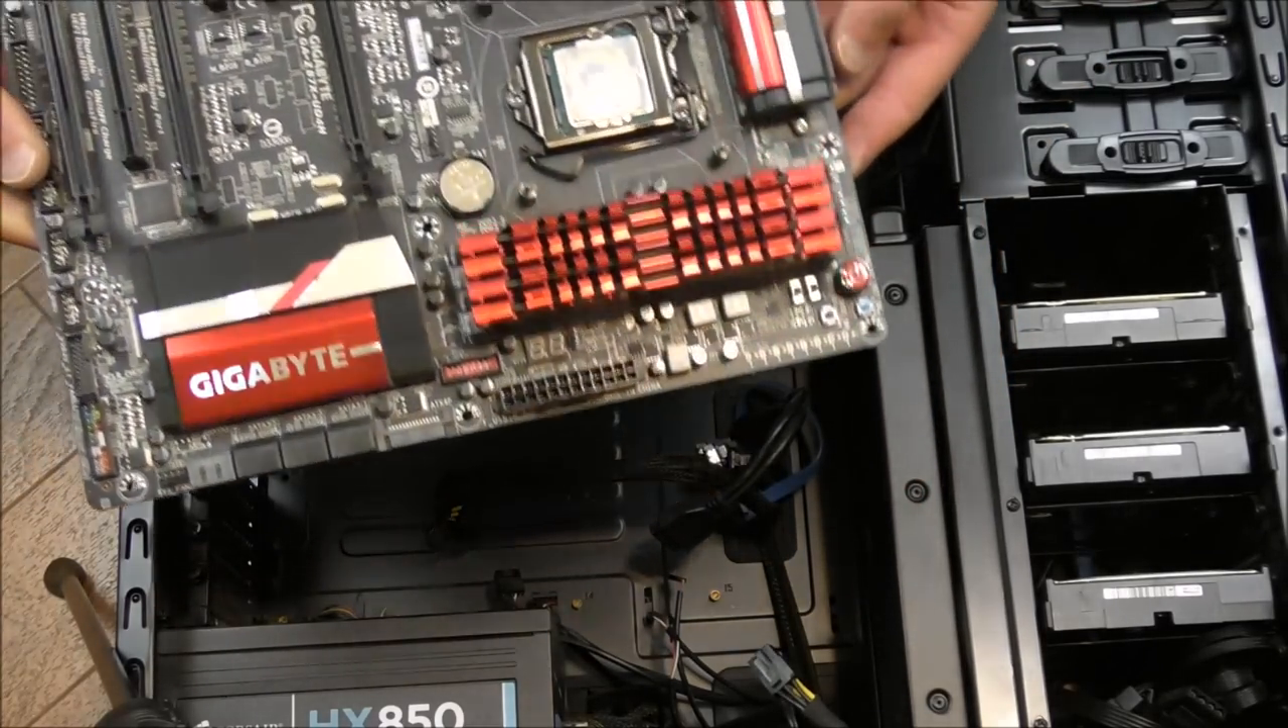There is the old motherboard removed.